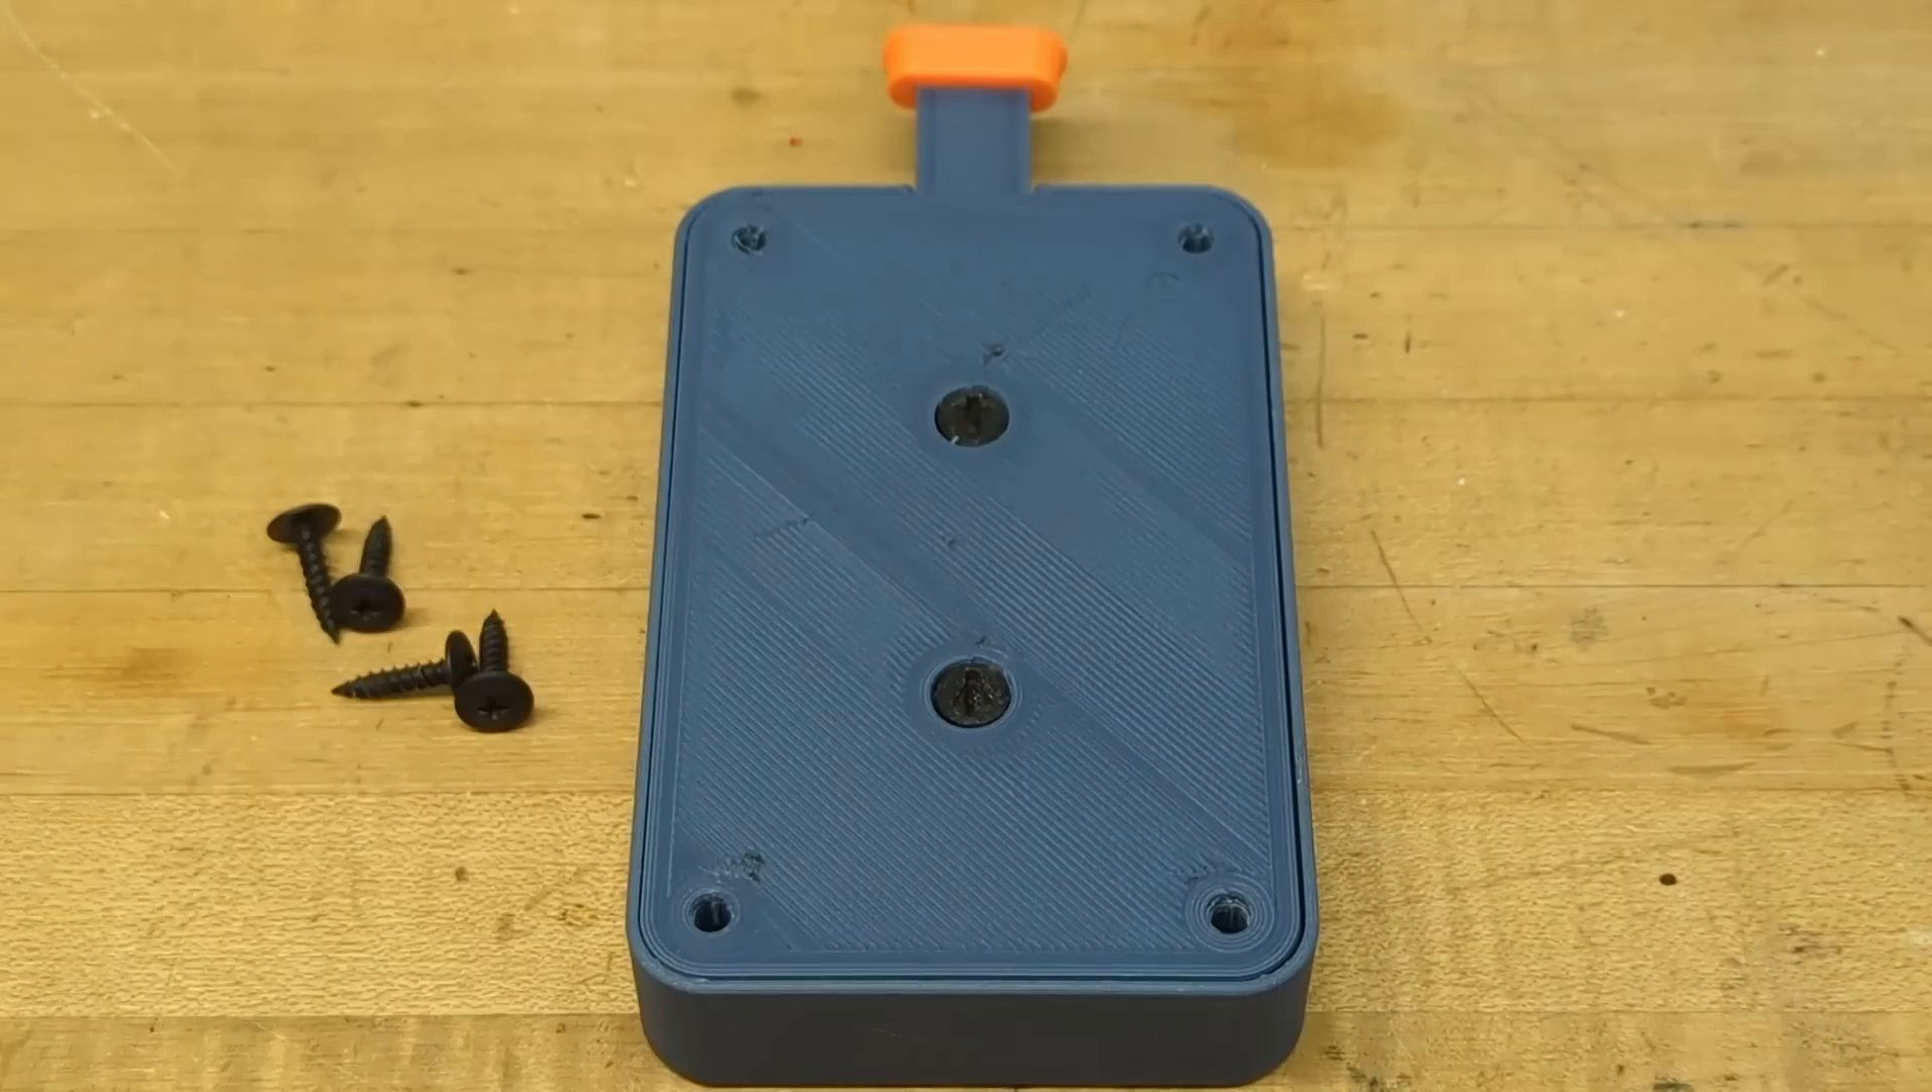Back plate right here final step just falls right into place there.